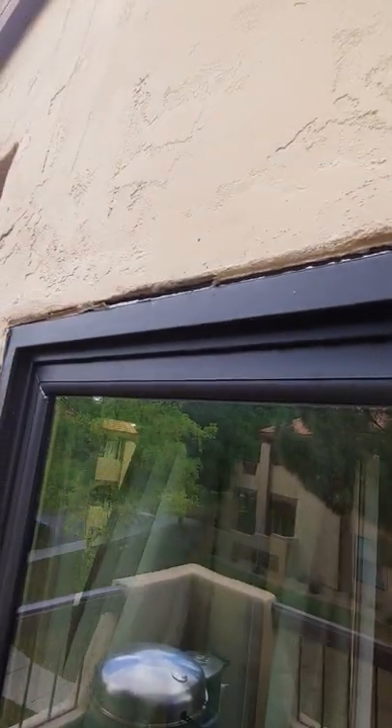You can see the frame is definitely pulling somehow away from the stucco.